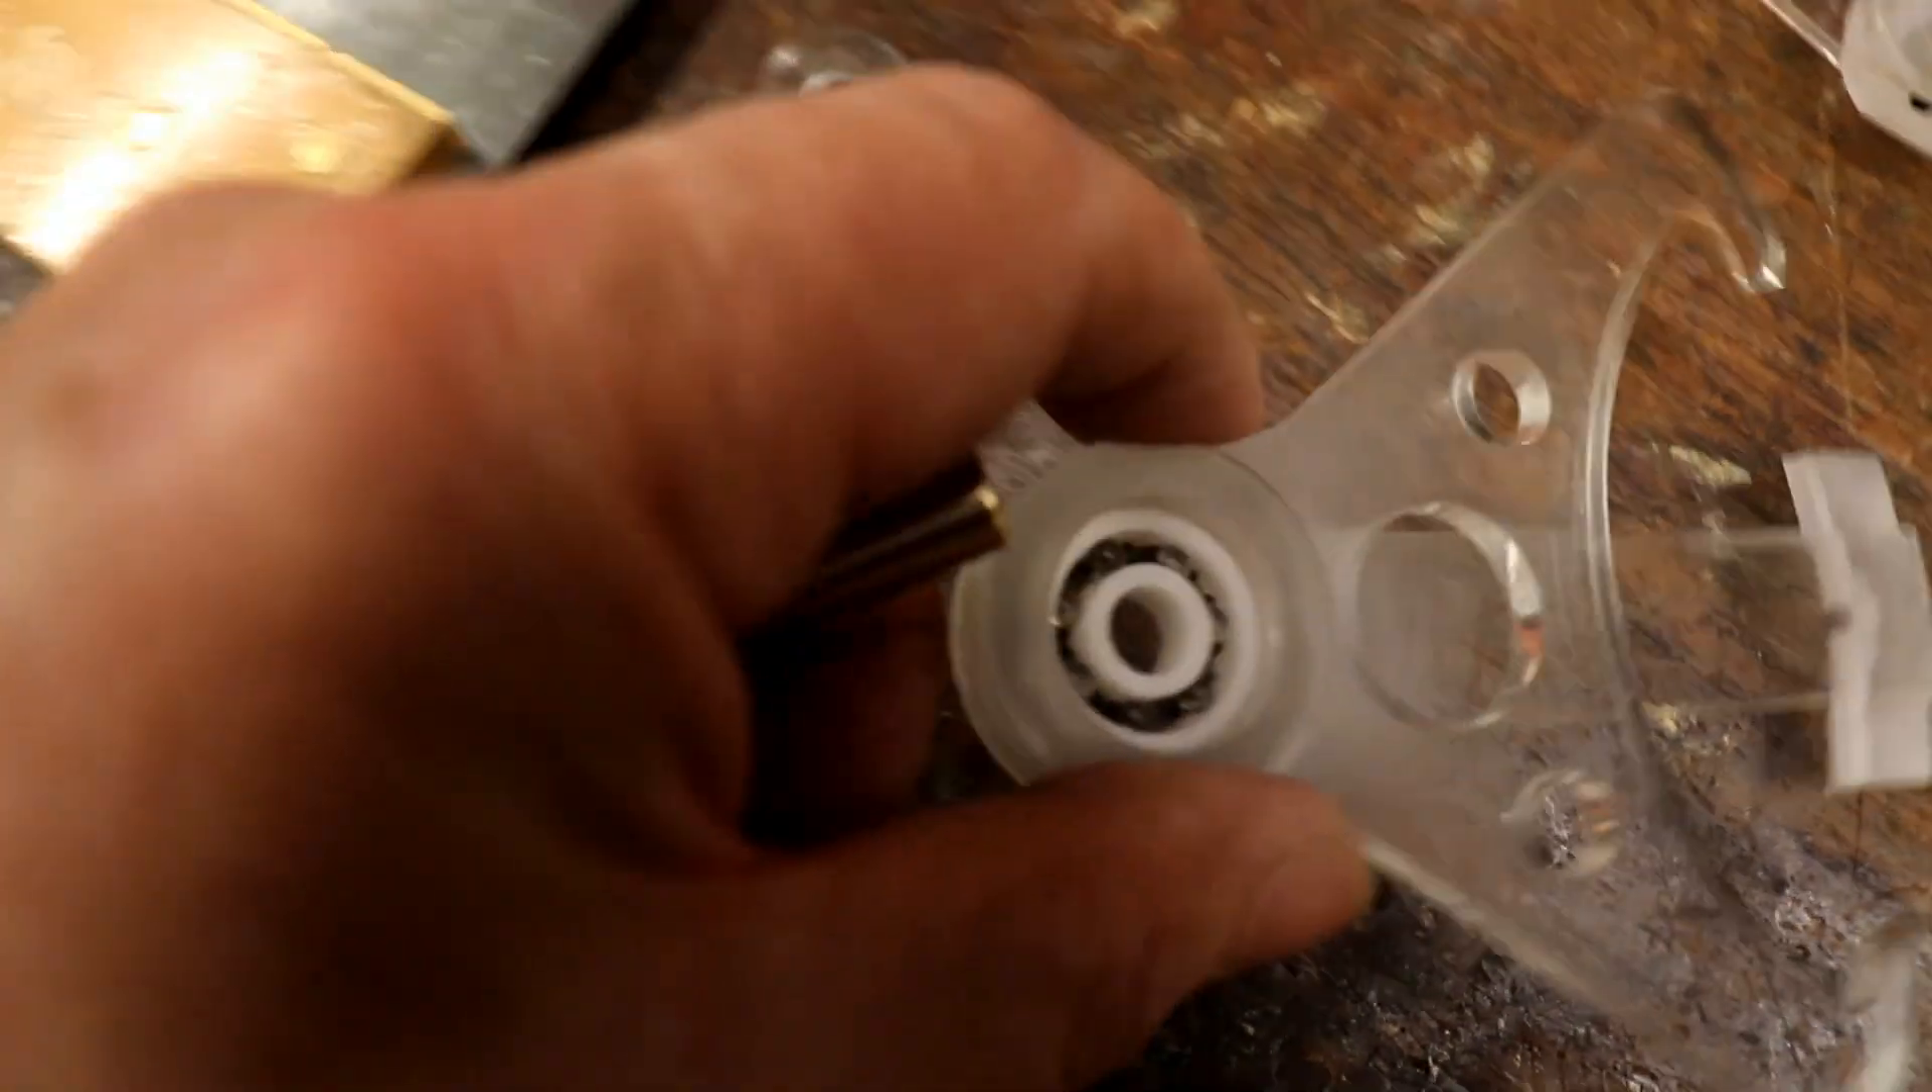The top bit, the escapement, has got its own bearing now.